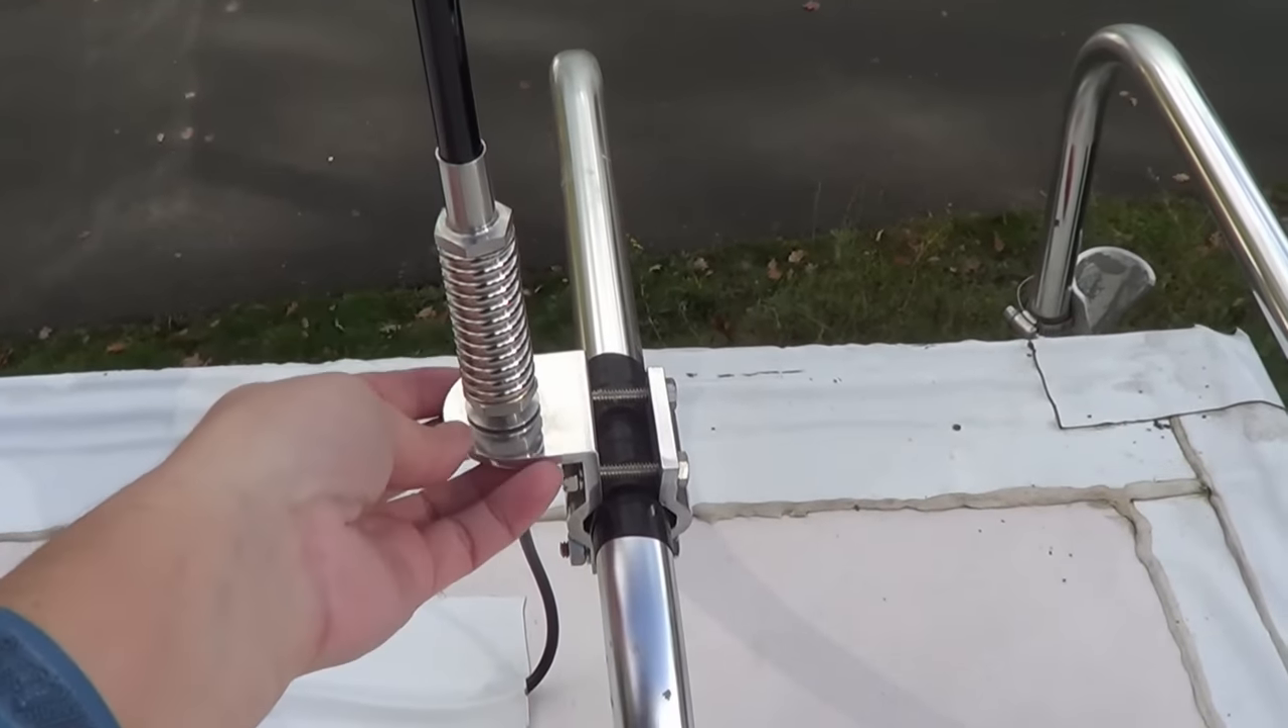Okay, so we're up on the roof here and I've attached the WeBoost antenna, RV trucker antenna, to my ladder rail here using the provided clamp.